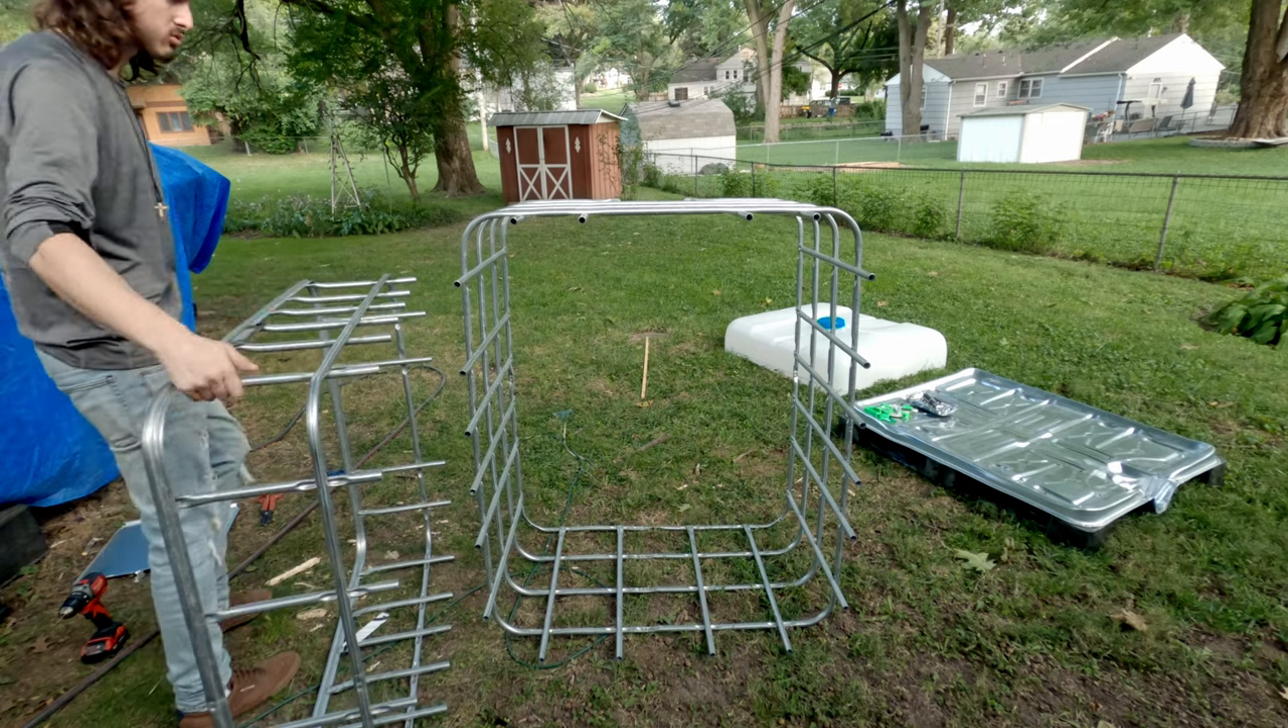This cage has now been separated.